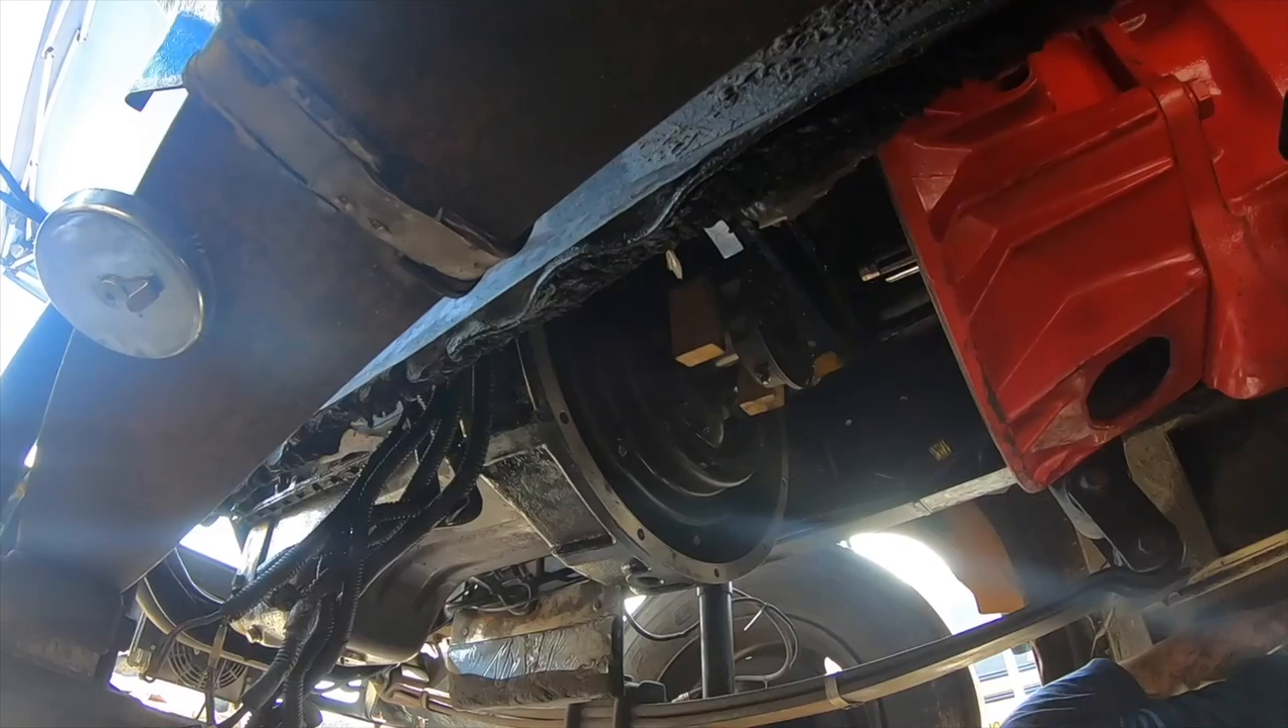You can see here, we're starting to stab the transmission.